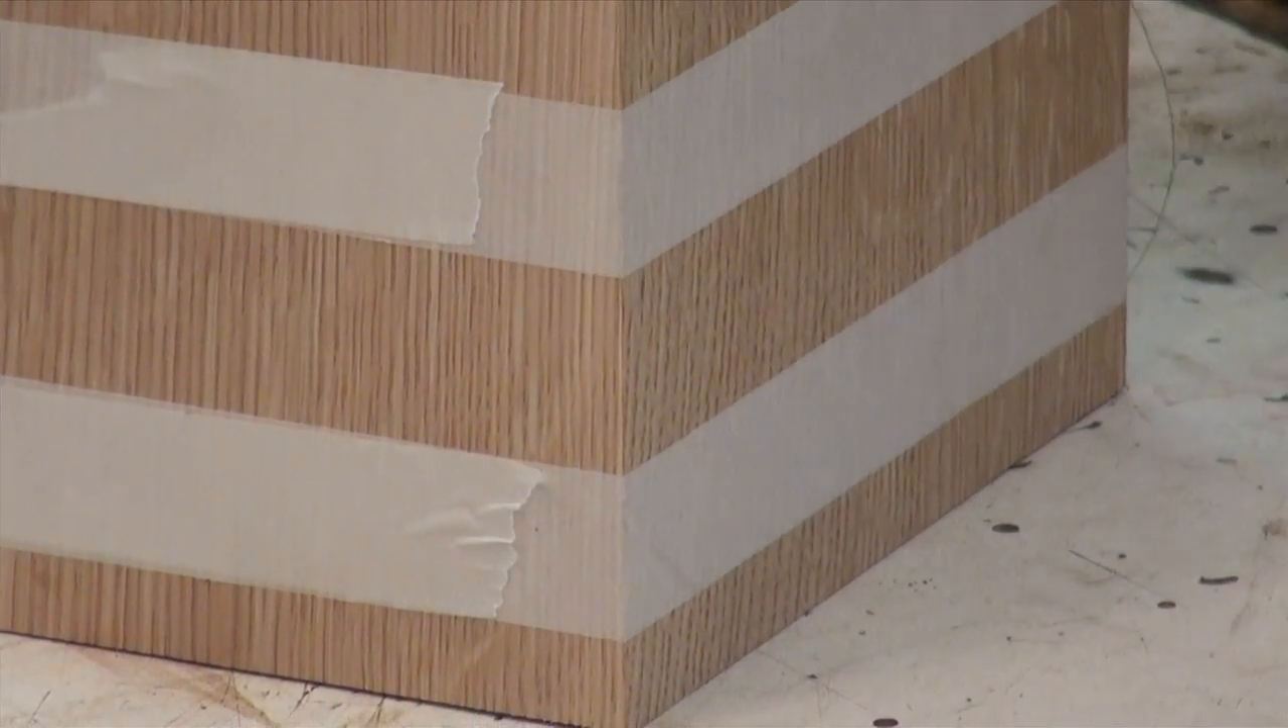The miters are pulled together to the invisible point. They've closed completely up.